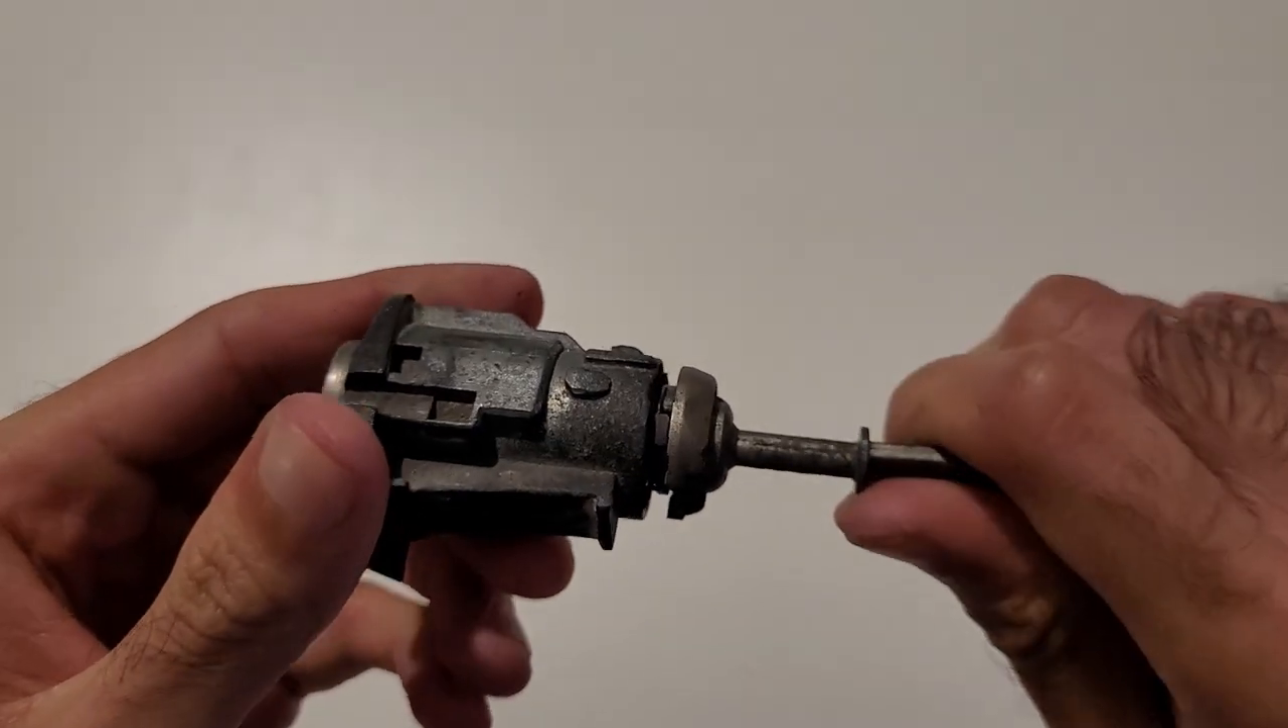And there we go that is the lock back together.